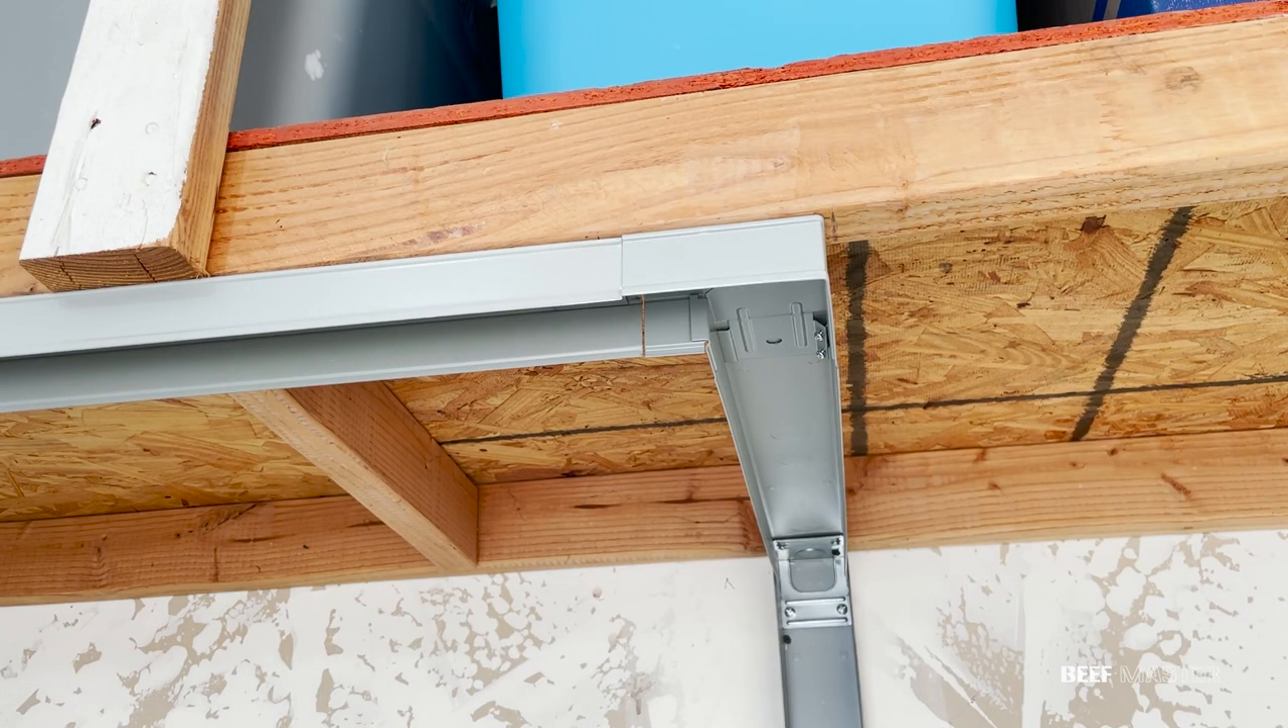I placed another track on the 90 degree bend and secured that as well.